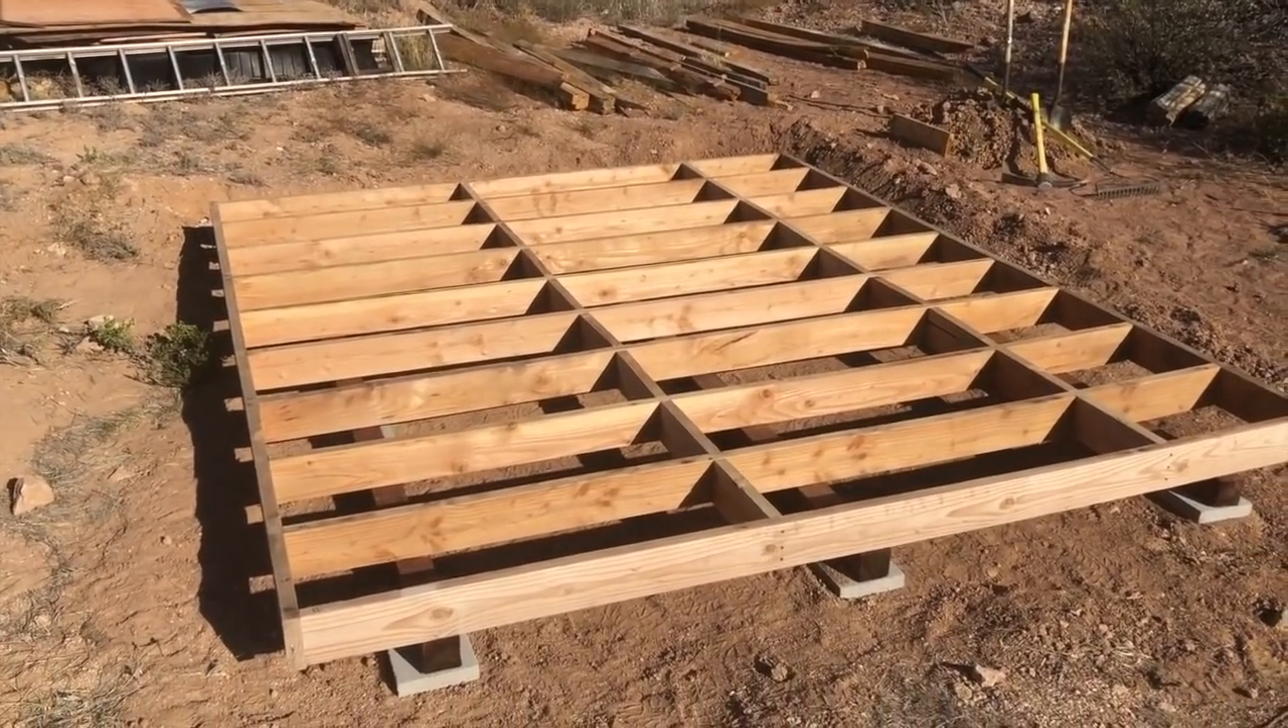So here we are with all the blocking installed. As you can see now, every piece of plywood will be supported on all edges, which it wasn't in my past example.